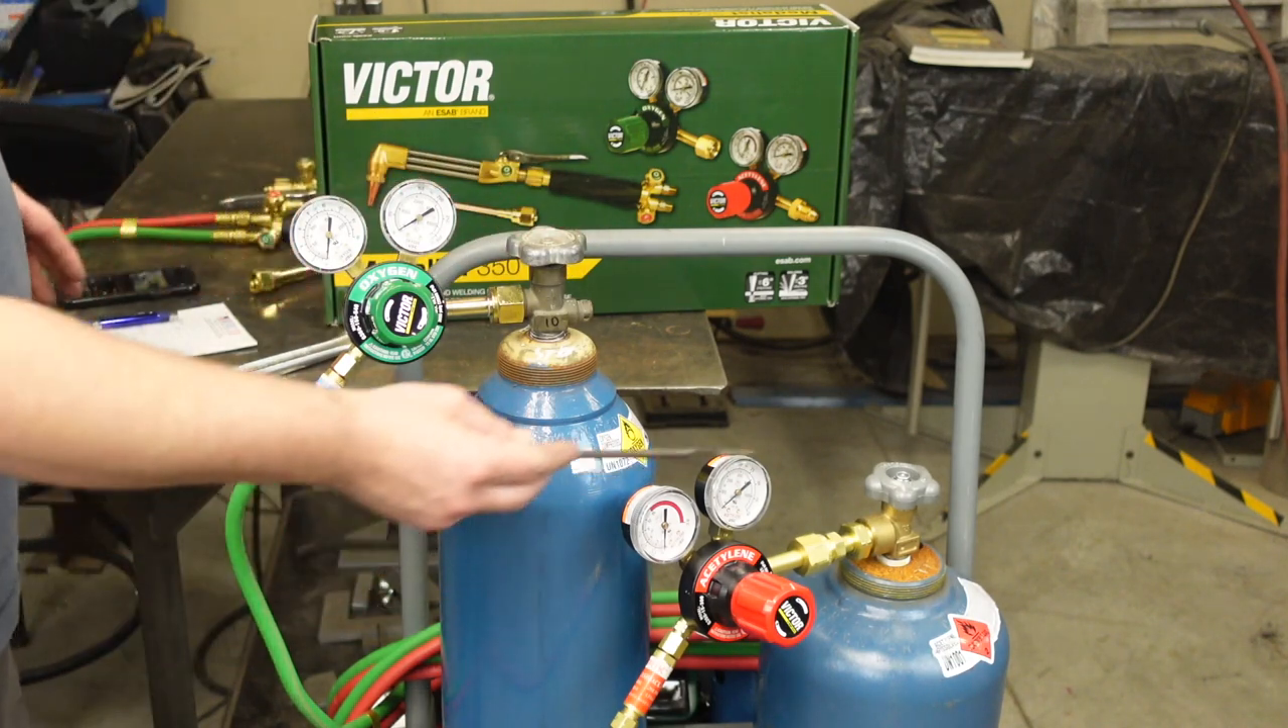Alright so I've already got the regulators installed on the bottles.